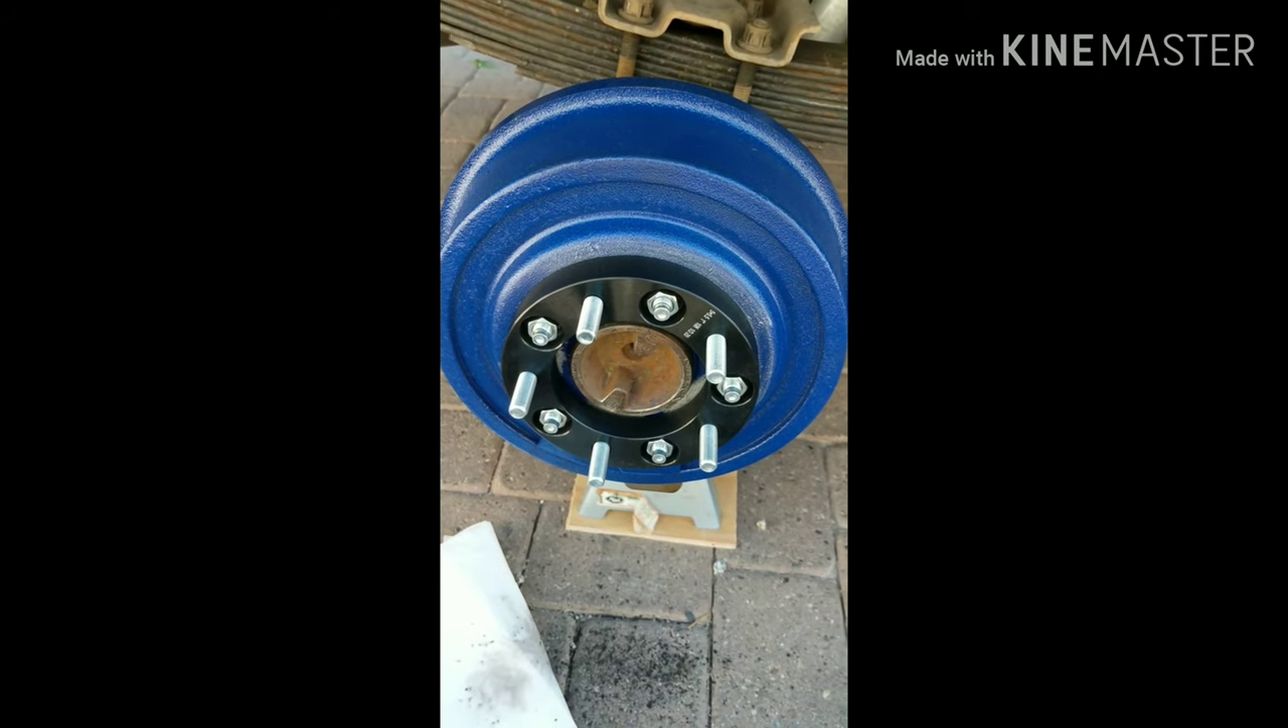But I've got it all installed, the spacer installed. All five new wheel studs are in. Got the spacer on. Everything's torqued down to 85 foot-pounds. It's factory specs.